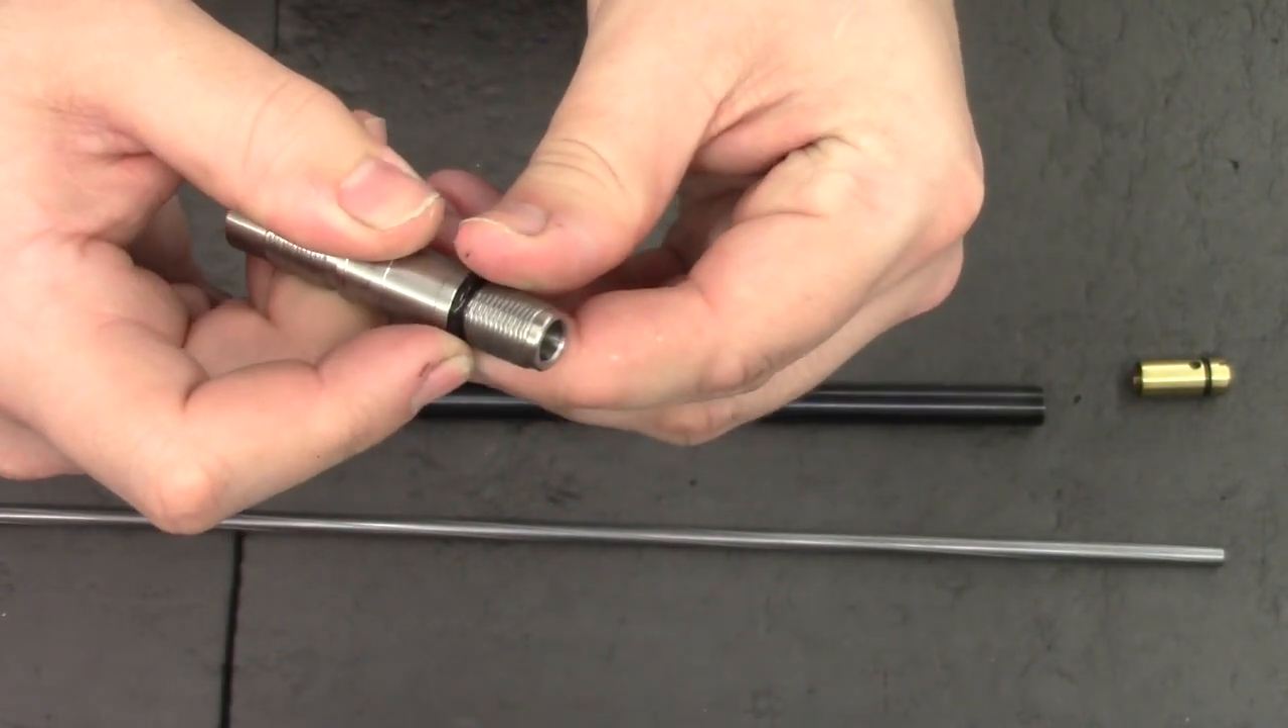As you can see, I've already put a barrel O-ring on there. And that just sits on that diameter there.